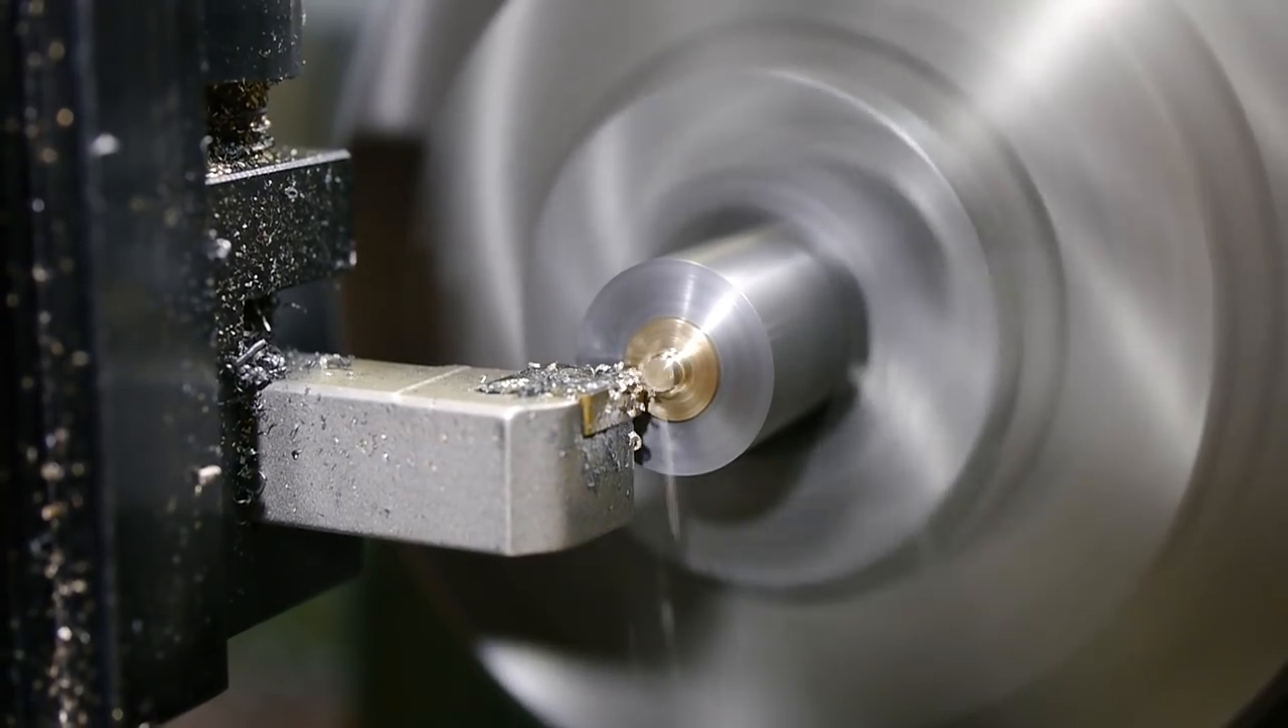Here you can see the brass plug pressed in to repair the over sized hole.